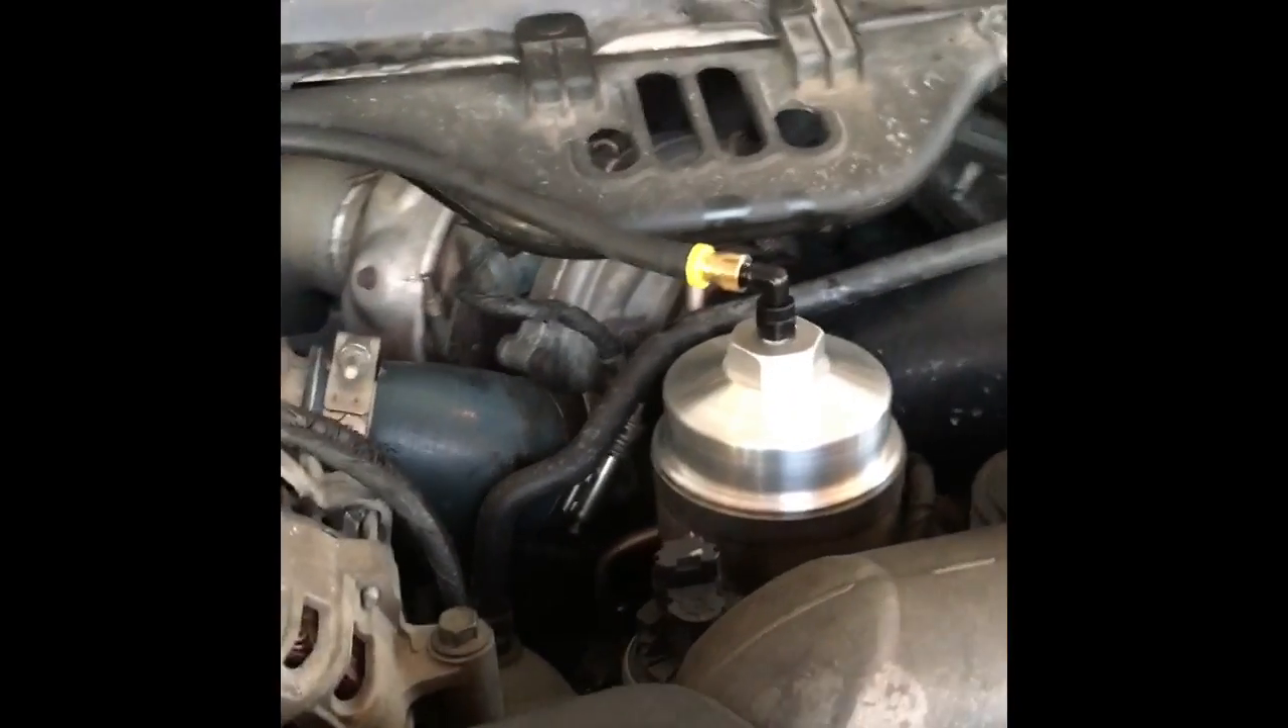Alright so here it is I've got the filter cap installed with the 90 degree swivel fitting under the brass push barbed fitting.